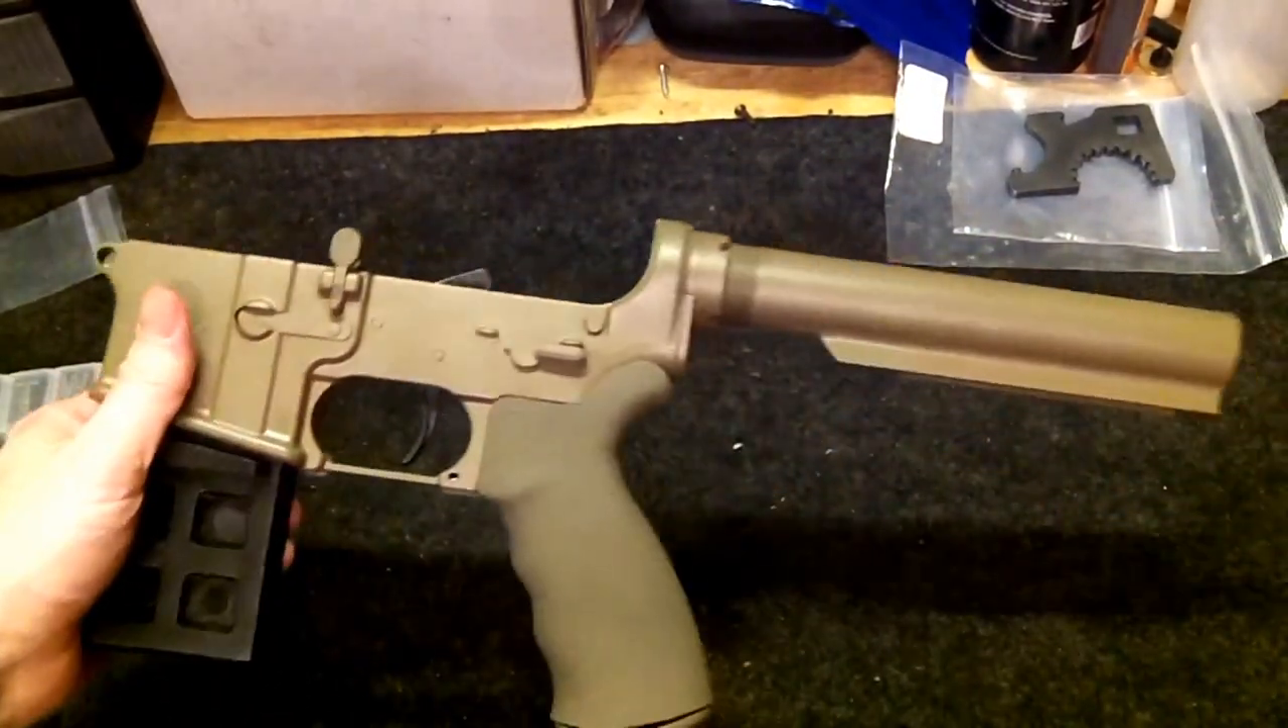So, there is the lower assembled except for putting the buttstock on it.